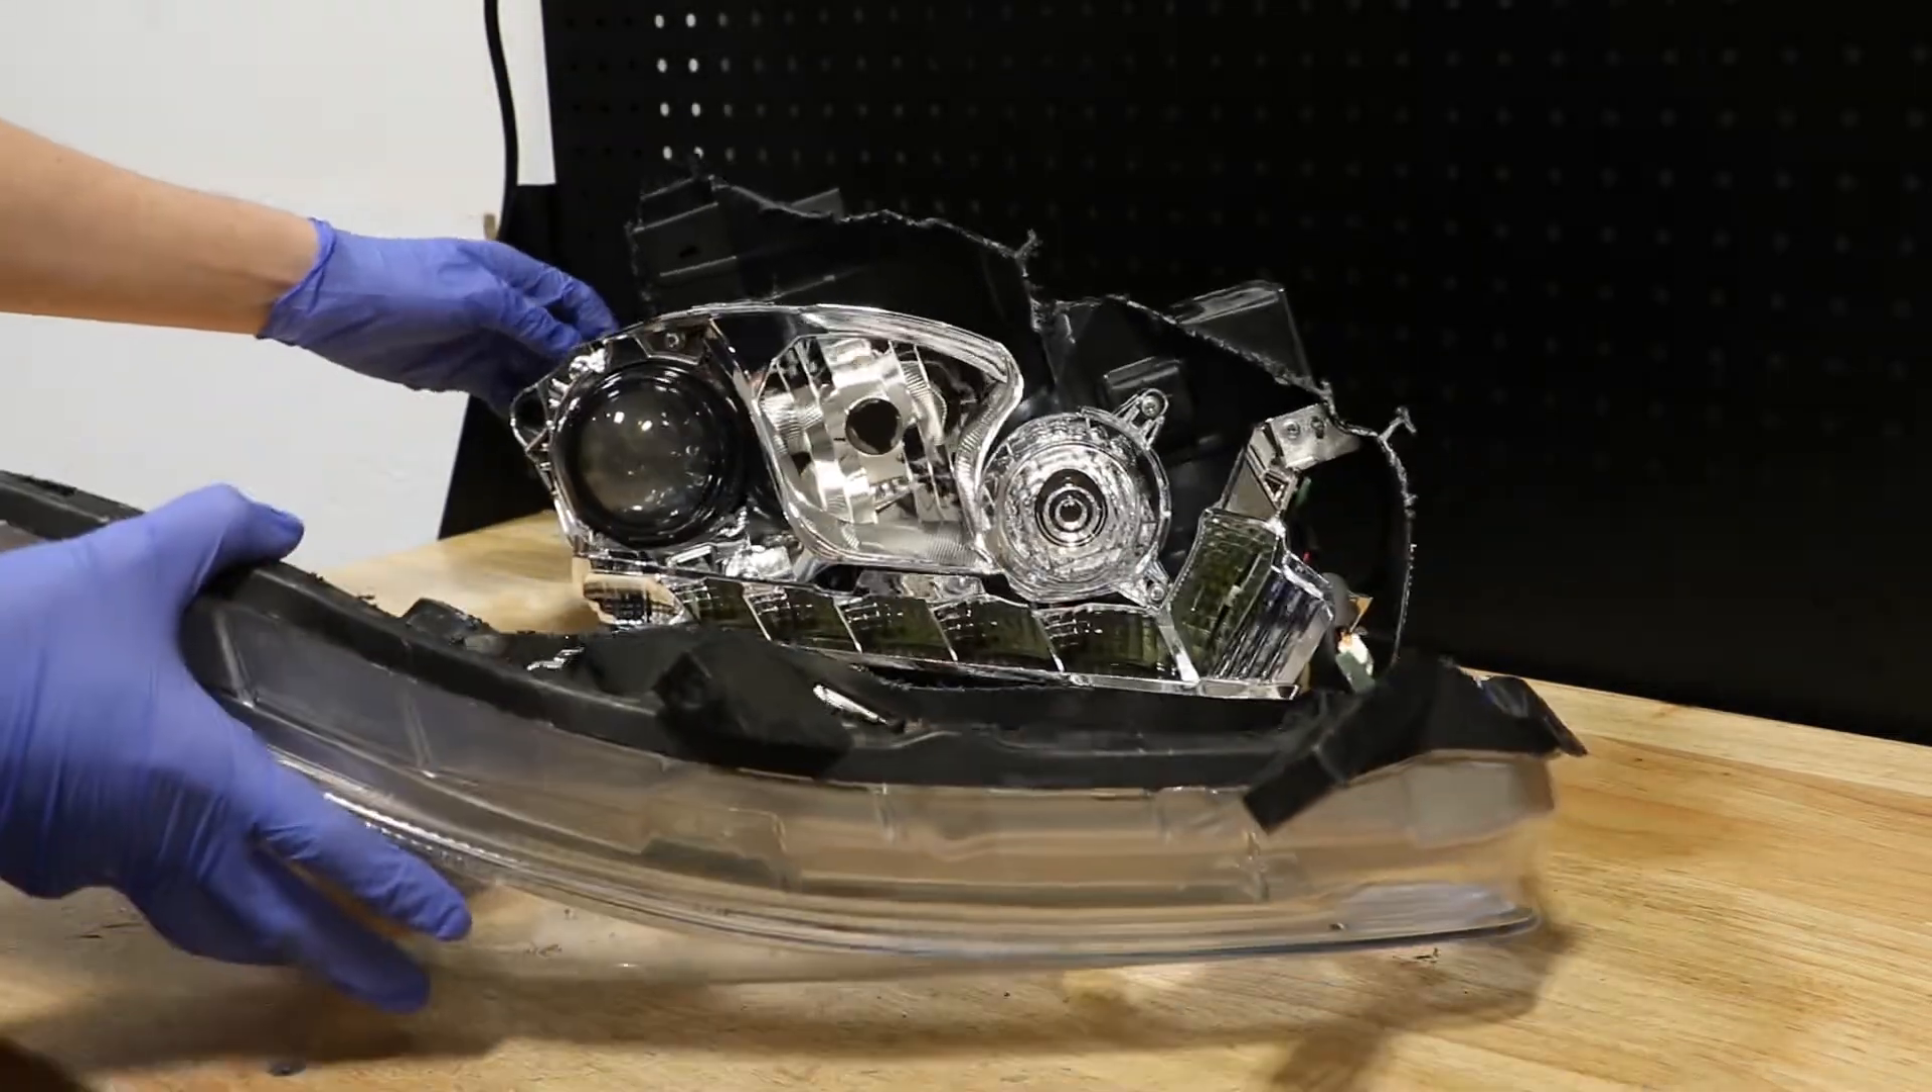I've disconnected the lens from the light.